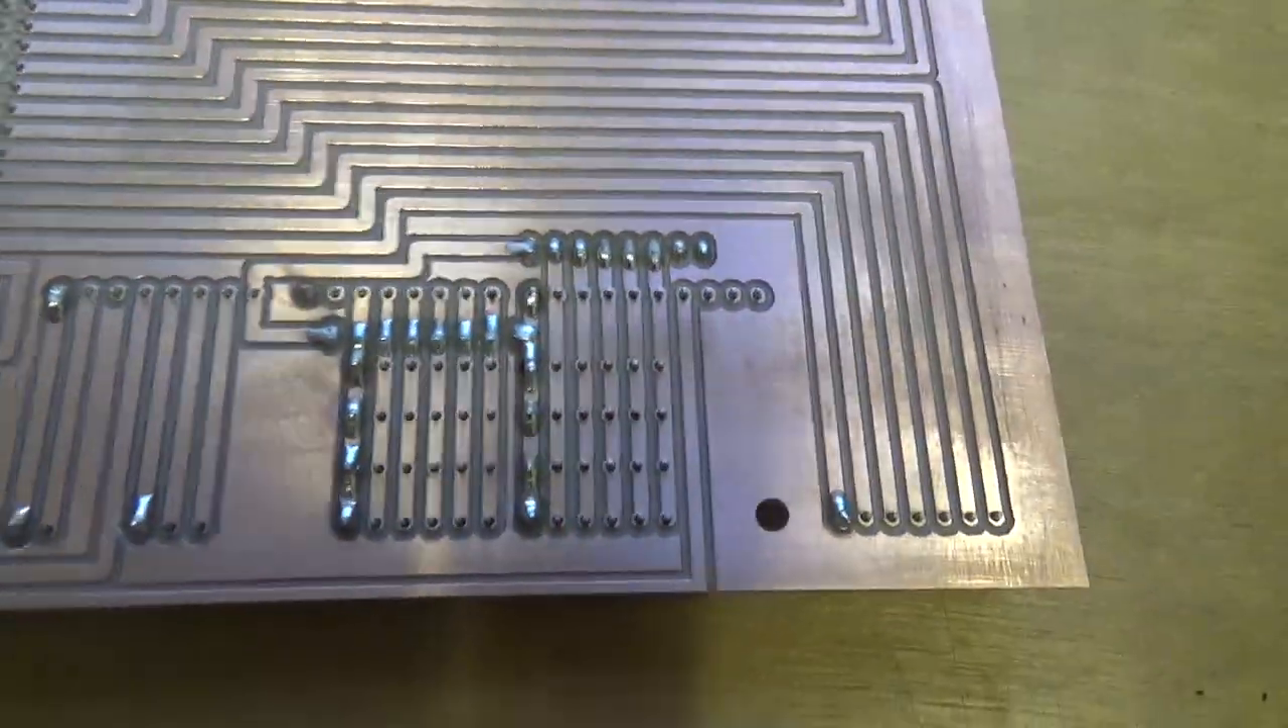I've now got one end of all of the pins tacked into place and they're all nice and straight and so that's good to go if I turn the board over you can see I haven't soldered all of the joints yet but just one end of each set of pins.